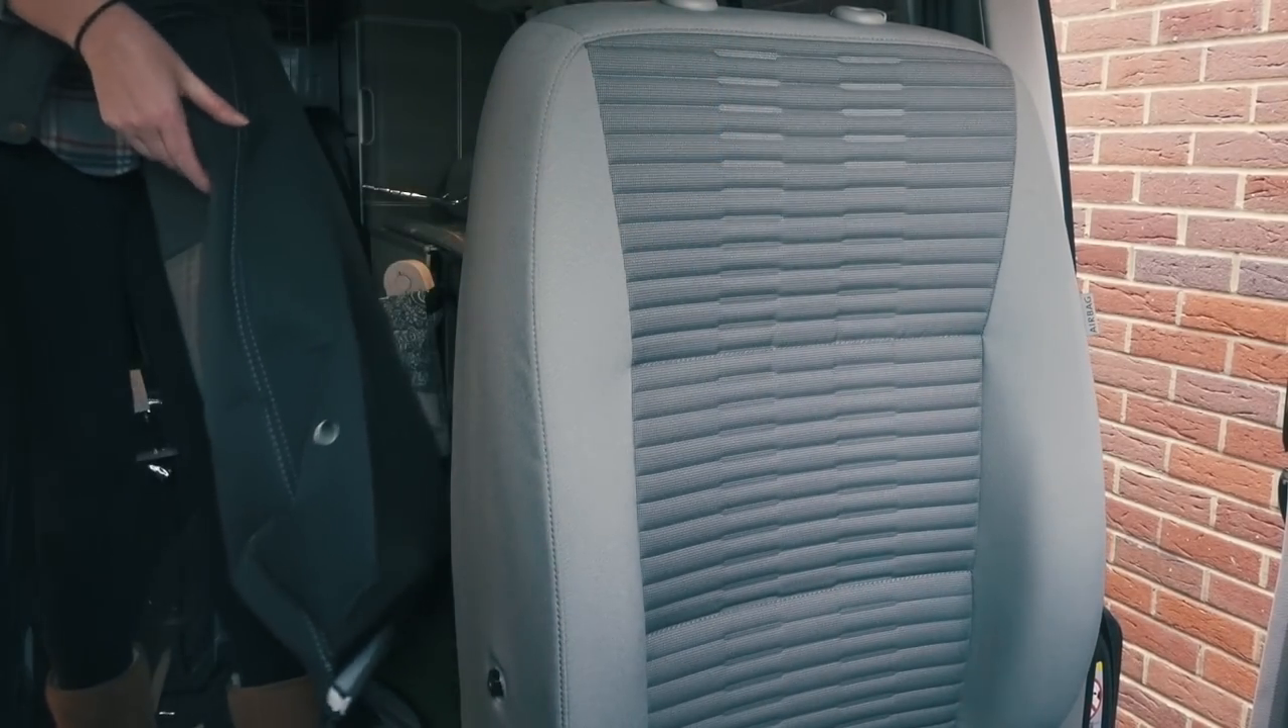As you can see, I've removed the headrest already.